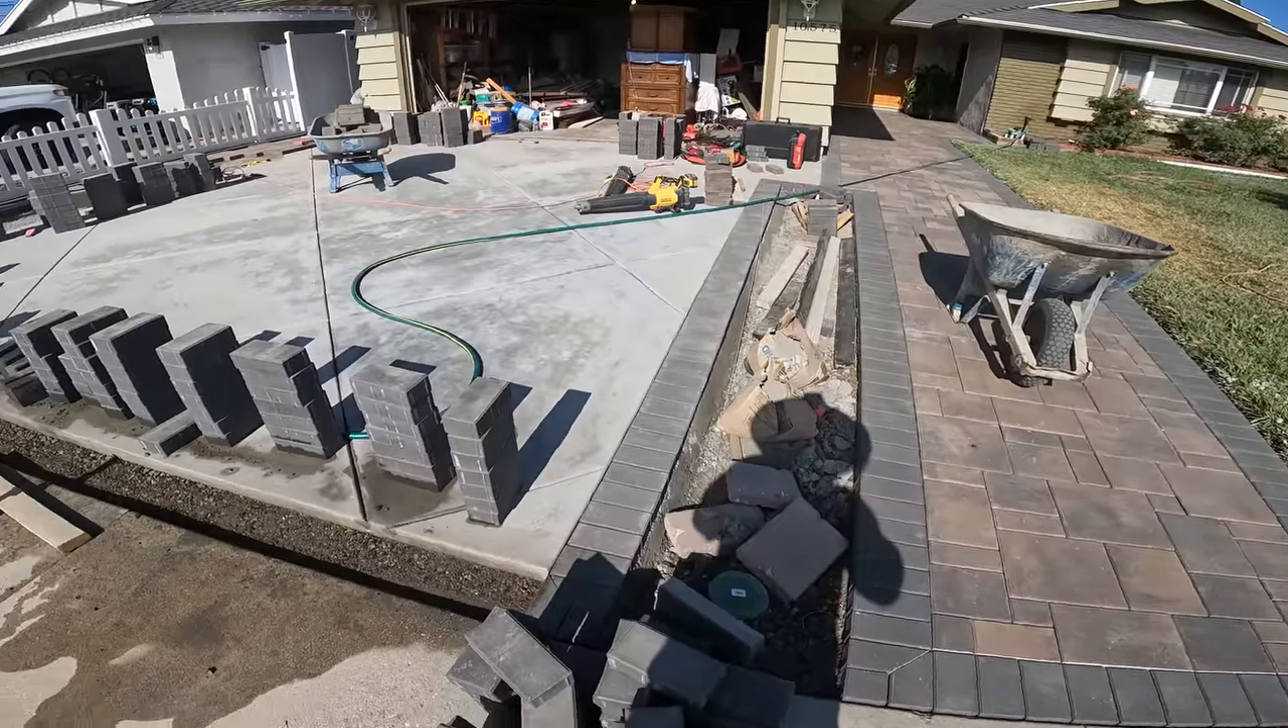We don't want the pavers to sink. All right, so we are starting to get the borders in on the driveway.